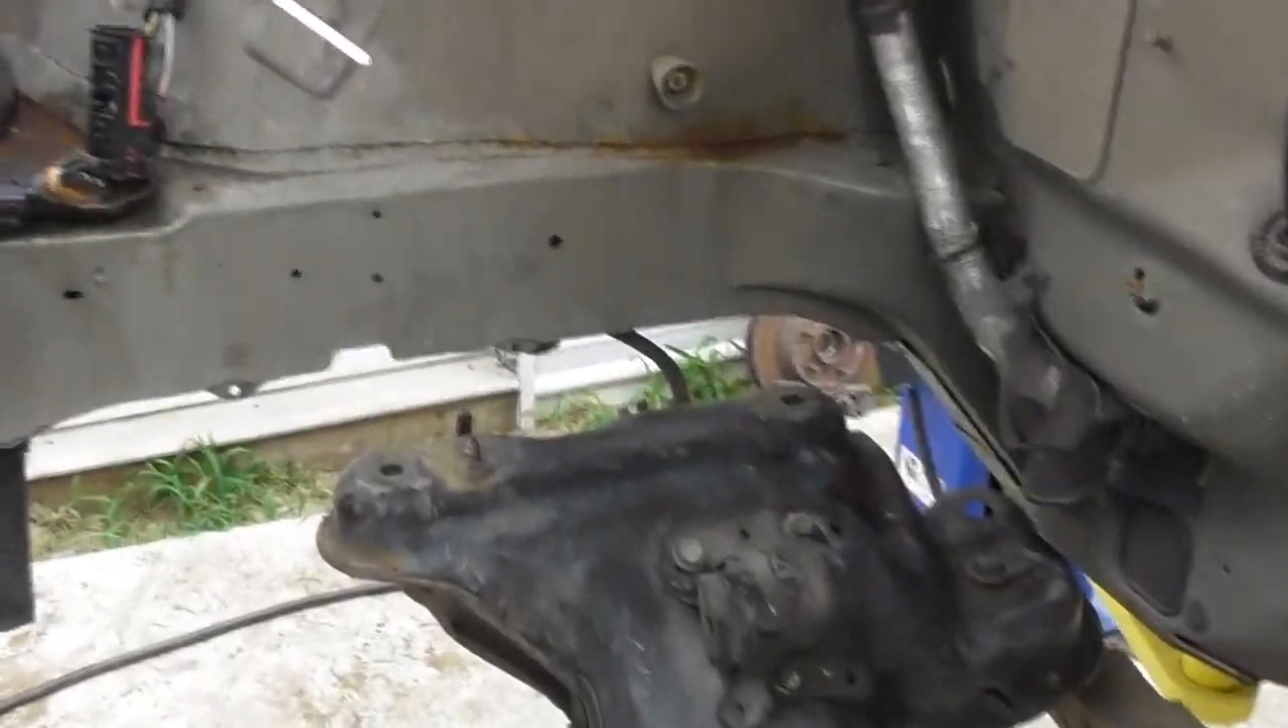That's the subframe which still needs to be attached to the body.